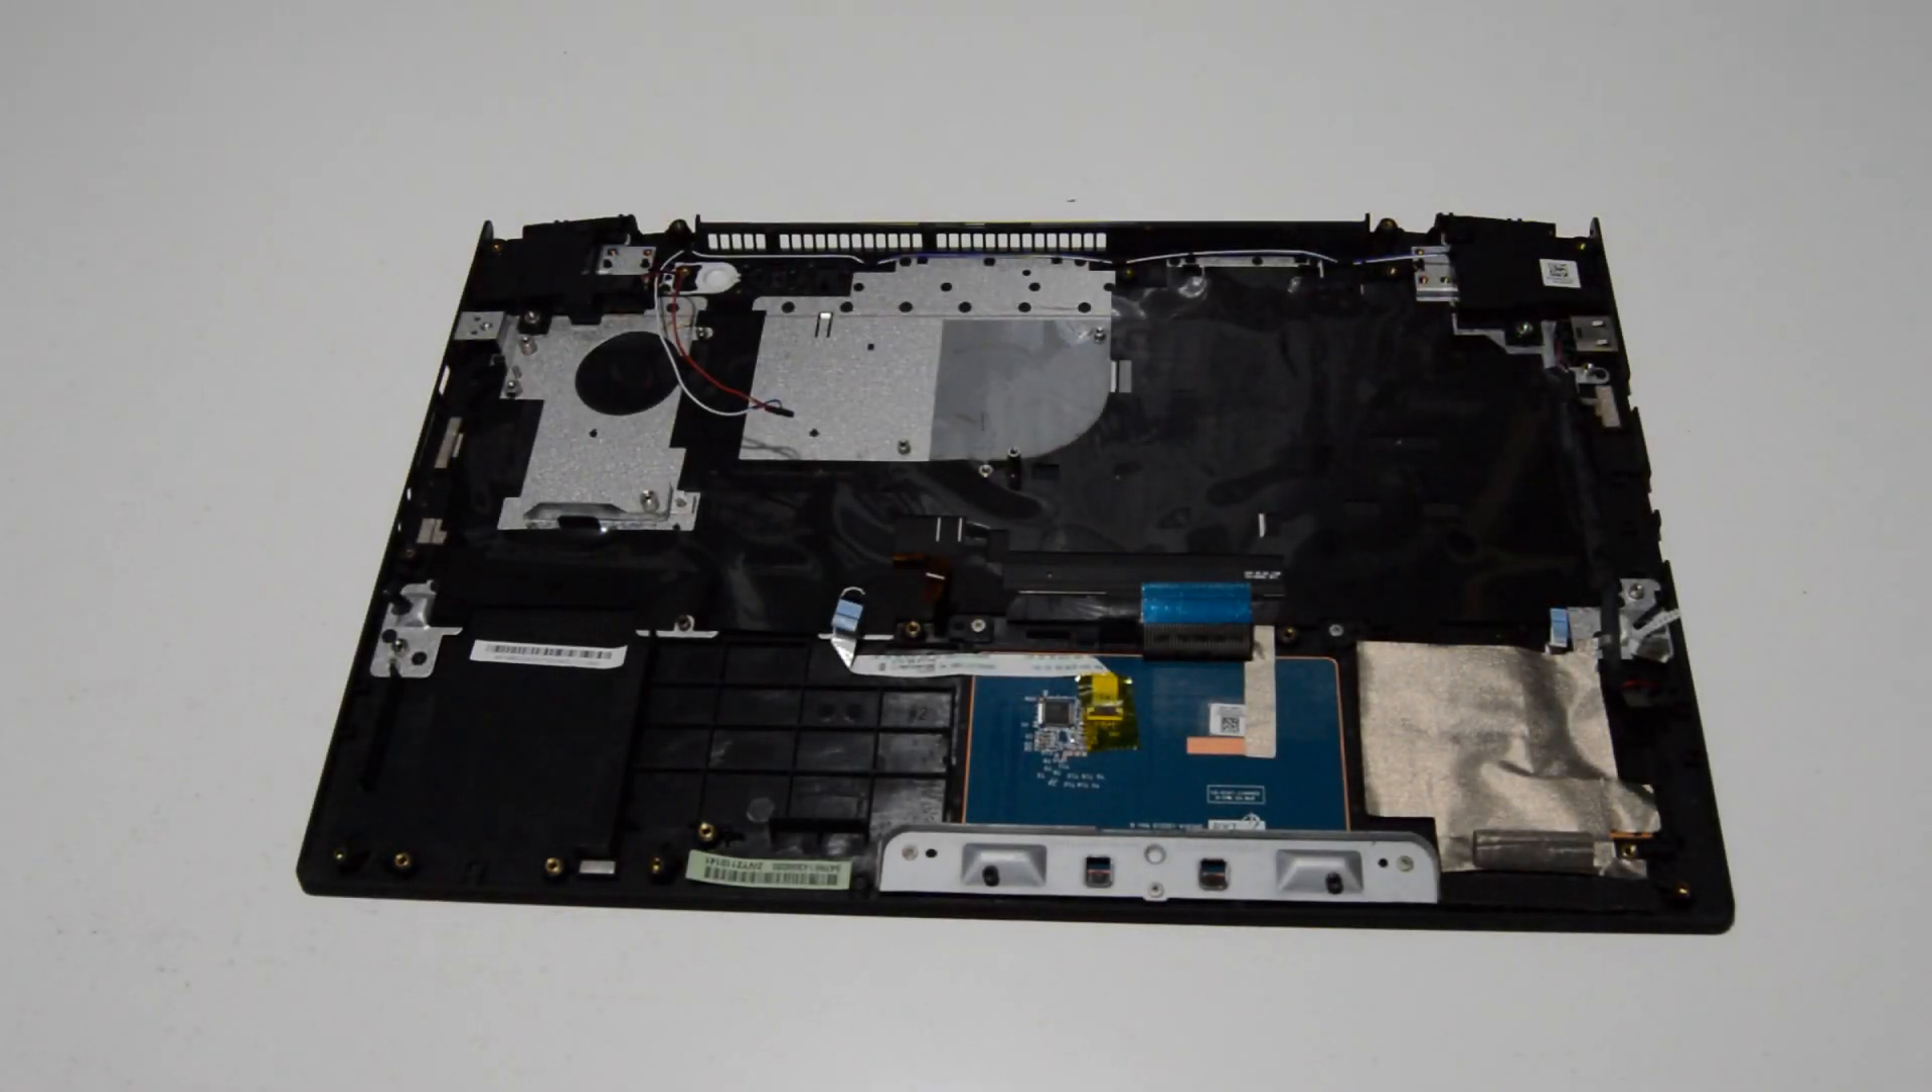Alright, so we're just left with pretty much the bare palm rest.